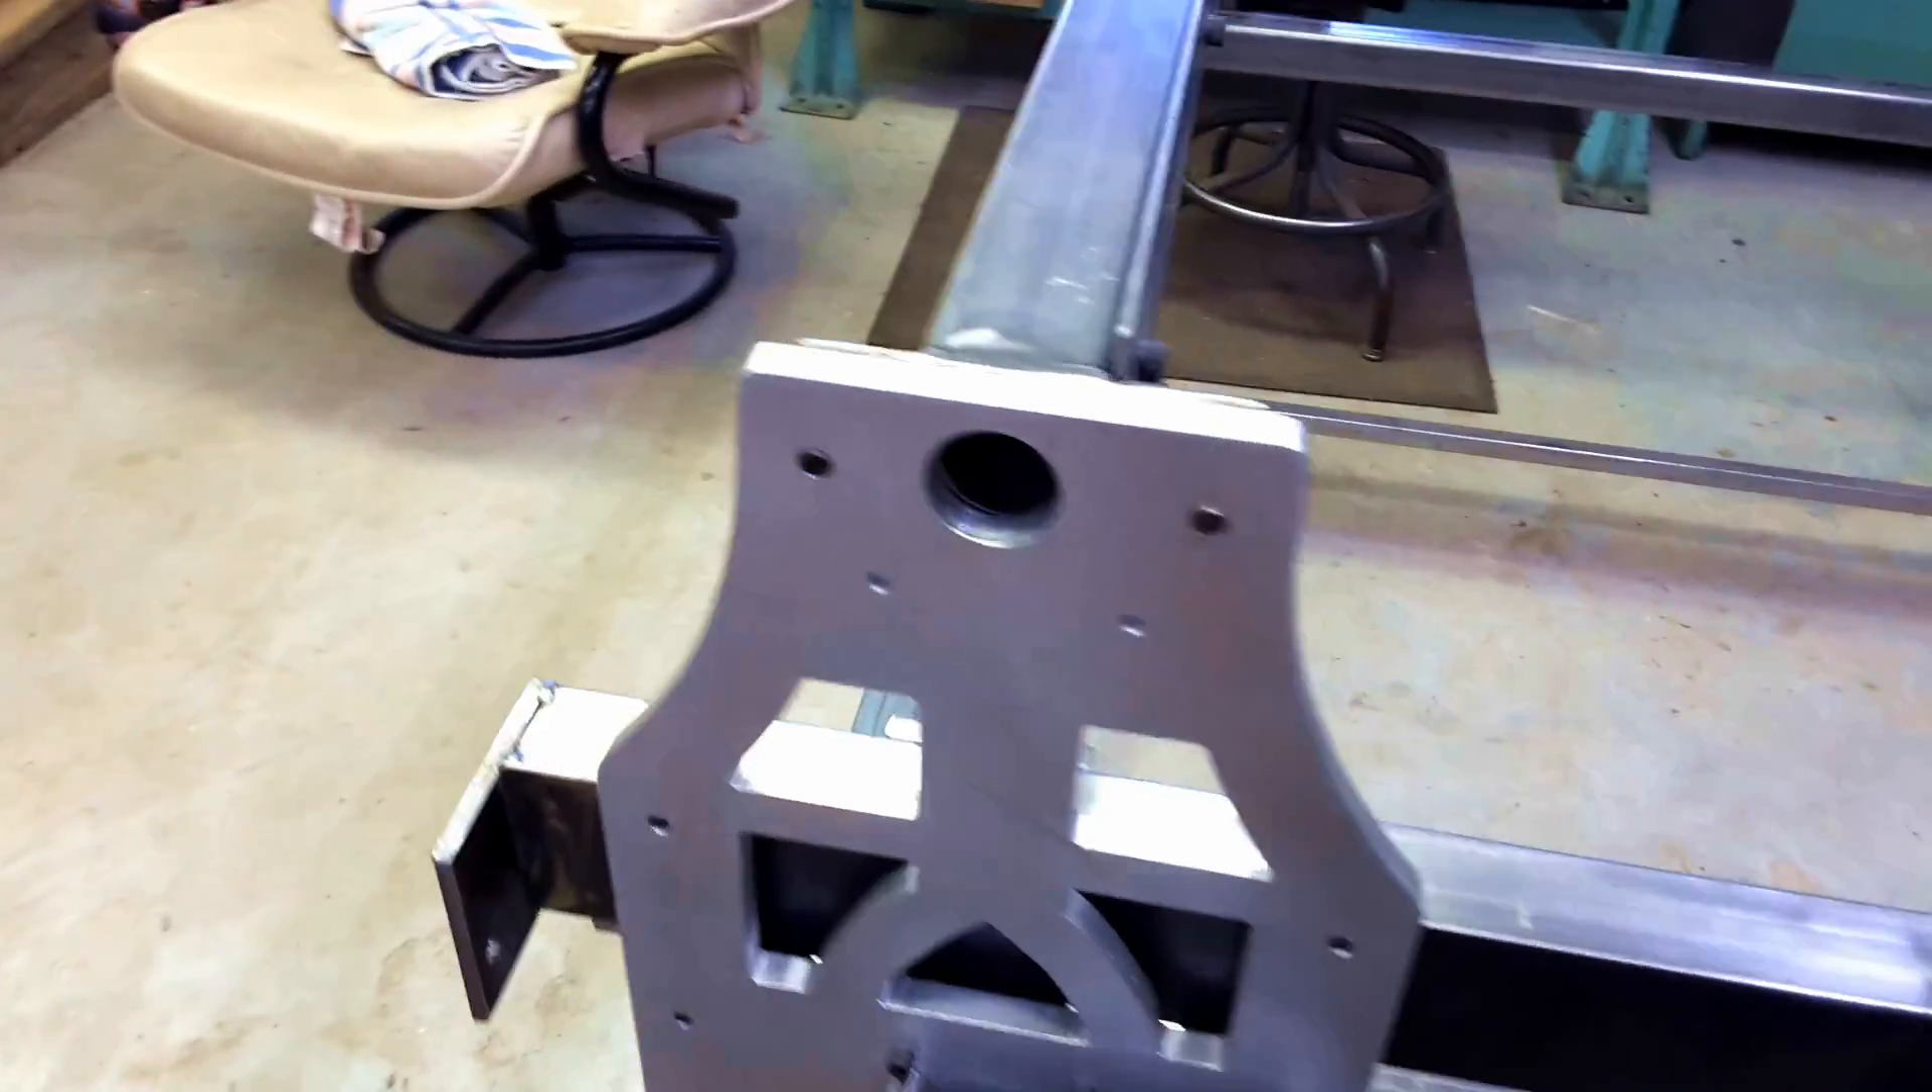So at this point the stepper motor and the gearbox for the x -axis aren't even installed. You can see there's nothing on that end plate.